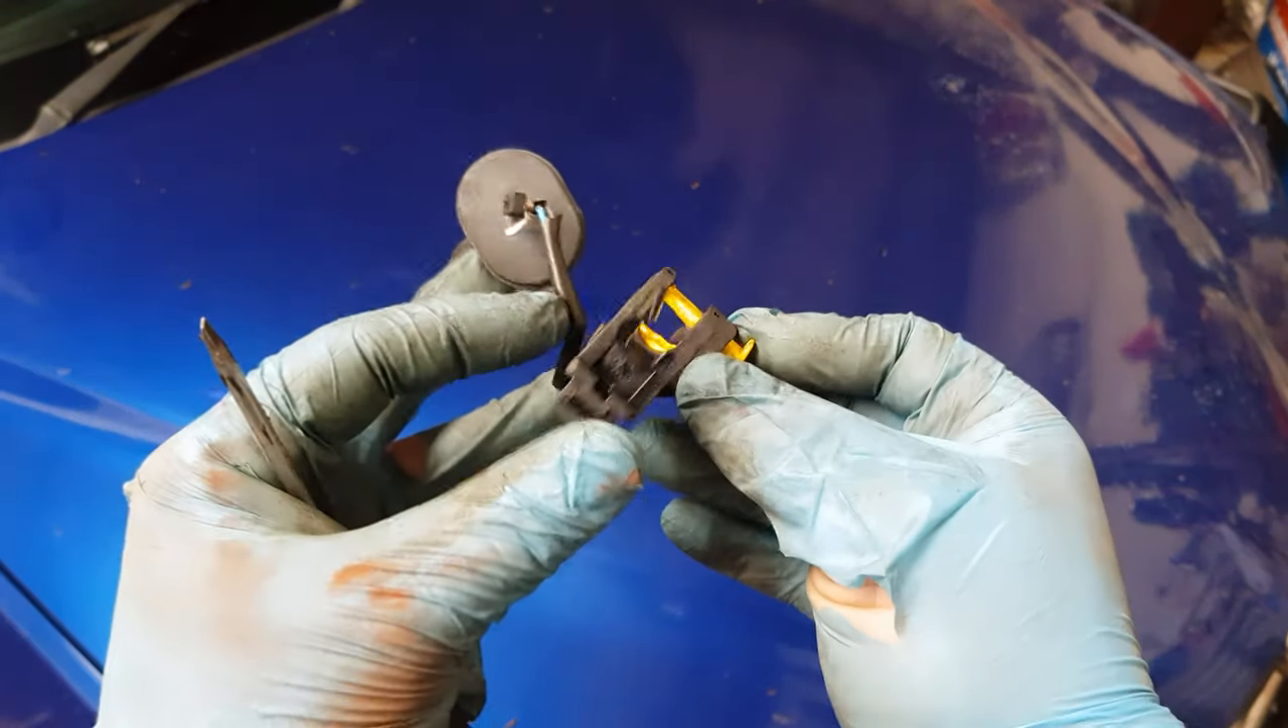Now the sensor's been removed from the car.